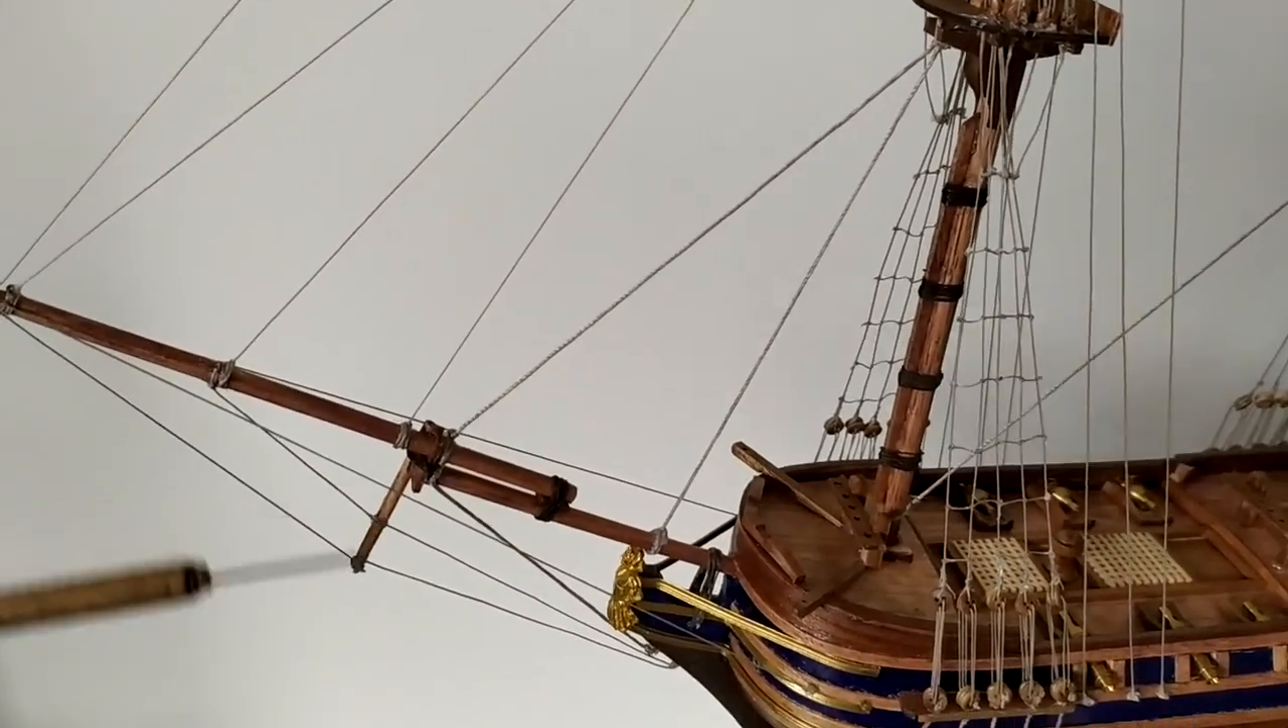So the rigging for the bow sprit. And for the foremast. Is now in place.